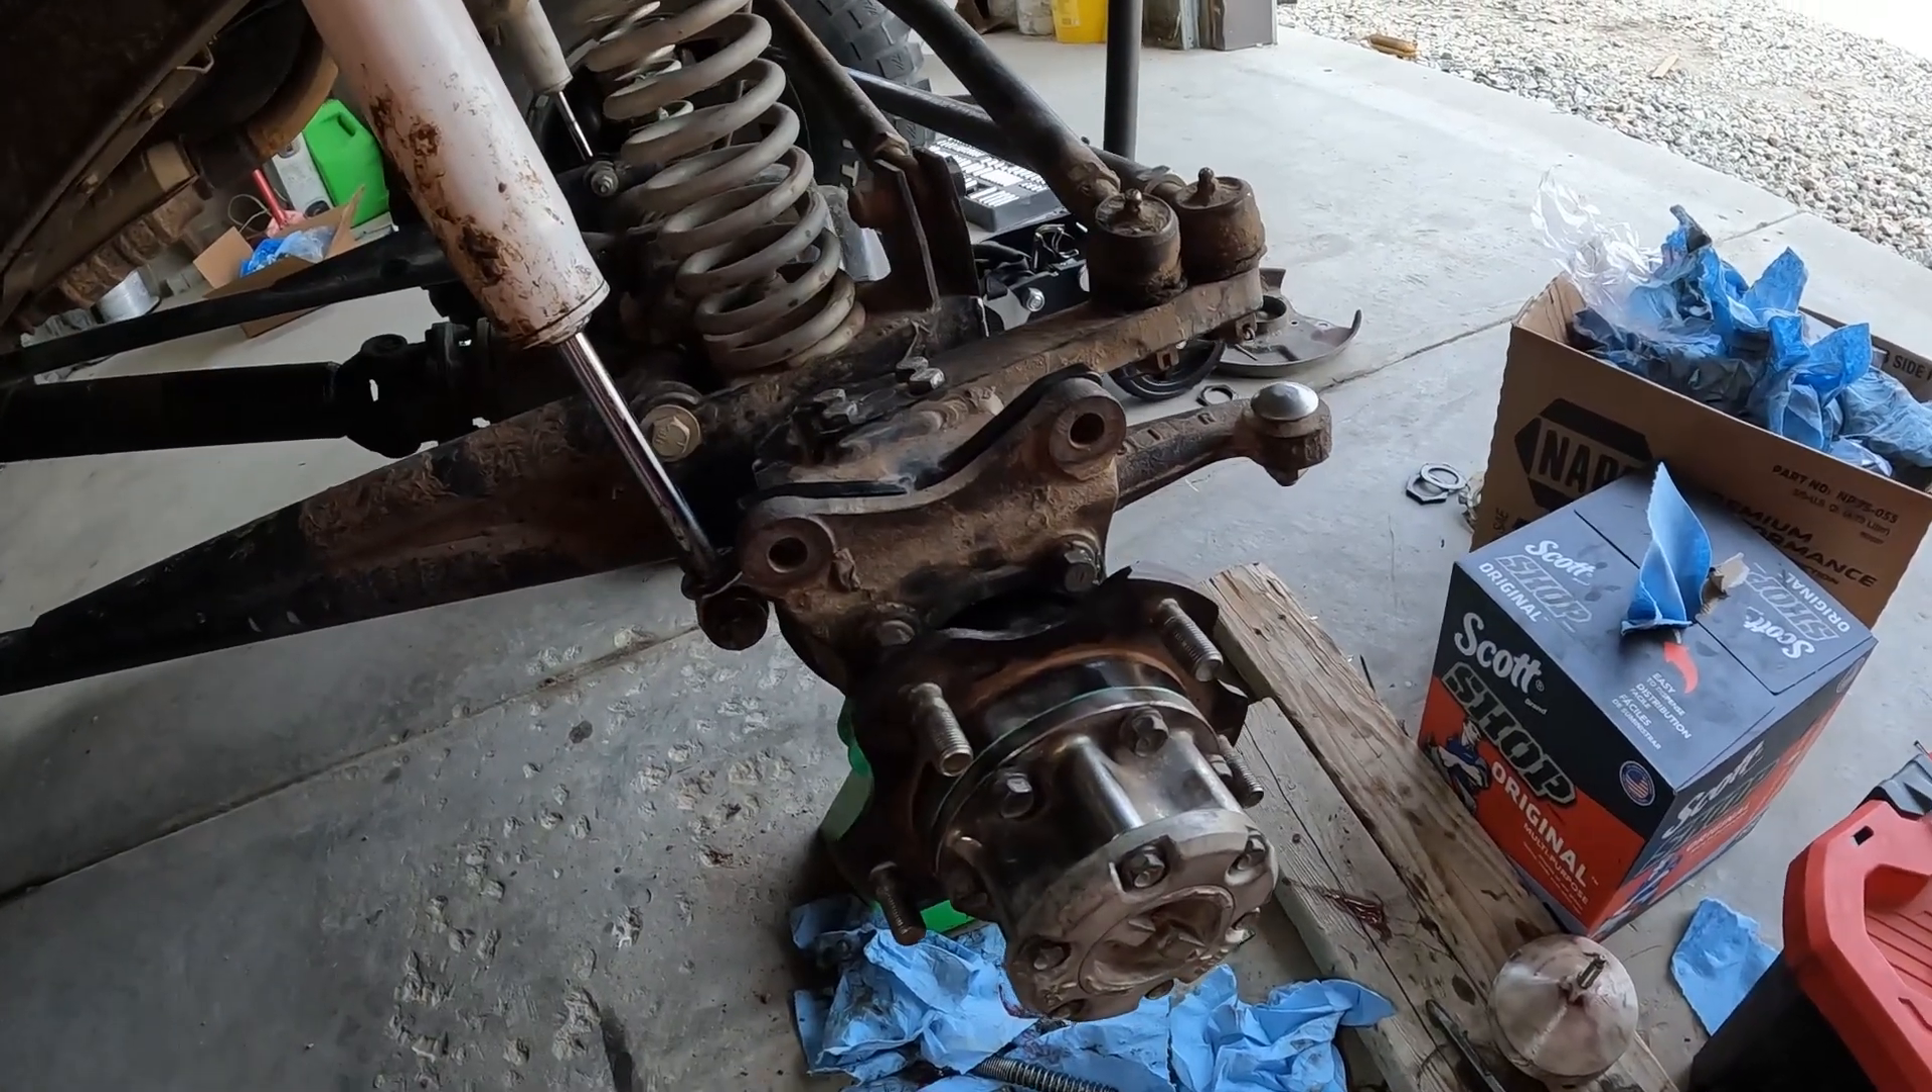Now it's just time to put the brakes back on and the tire on and see how it works.